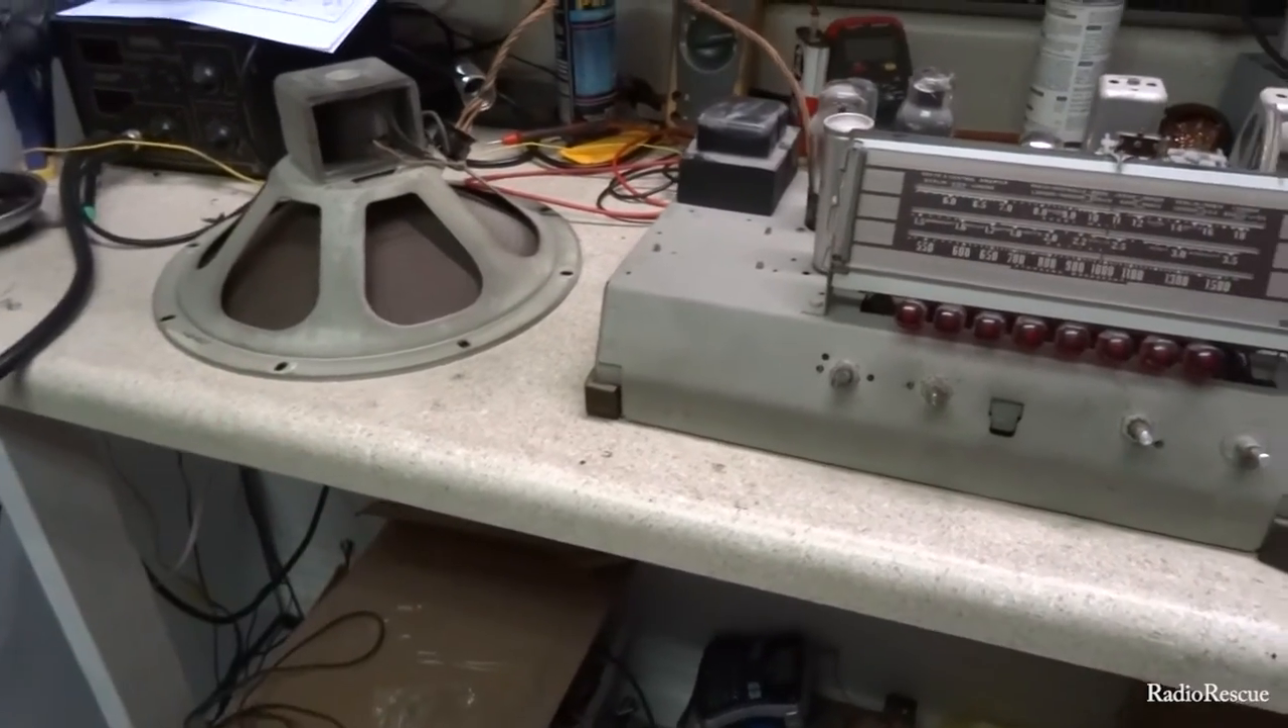All right so we got the uh the chassis and the speaker out.